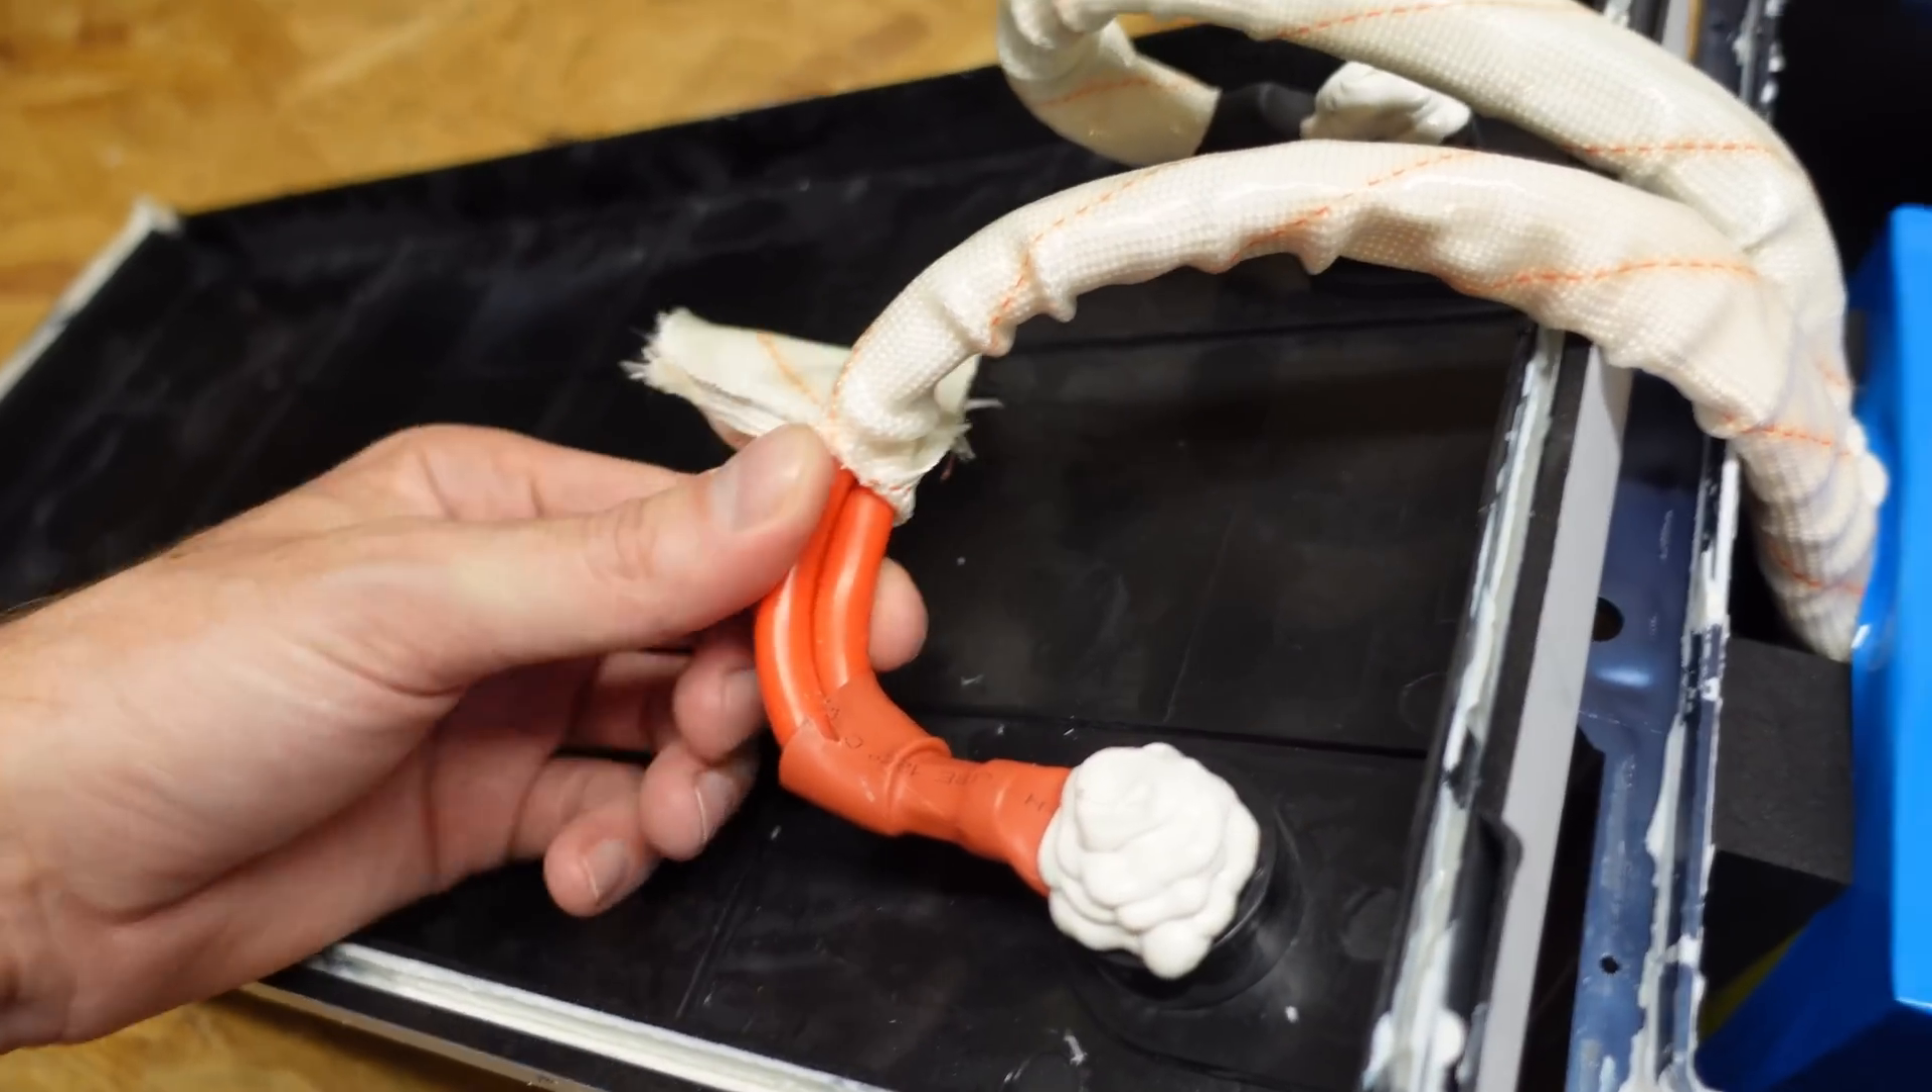We've got our wire with this heat protective wrap around it and I did pull it back over here.